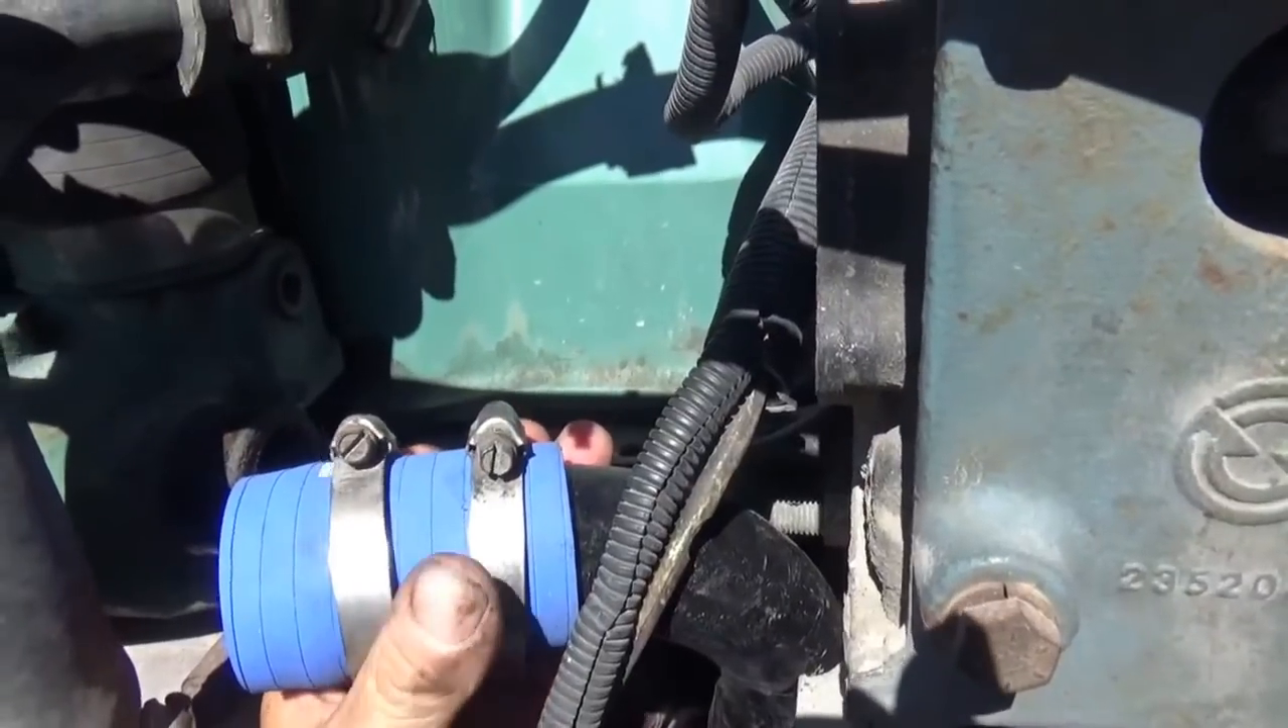And I got both of my clamps in here and I got the, the screw part of the clamps up on top so that I got access to them.